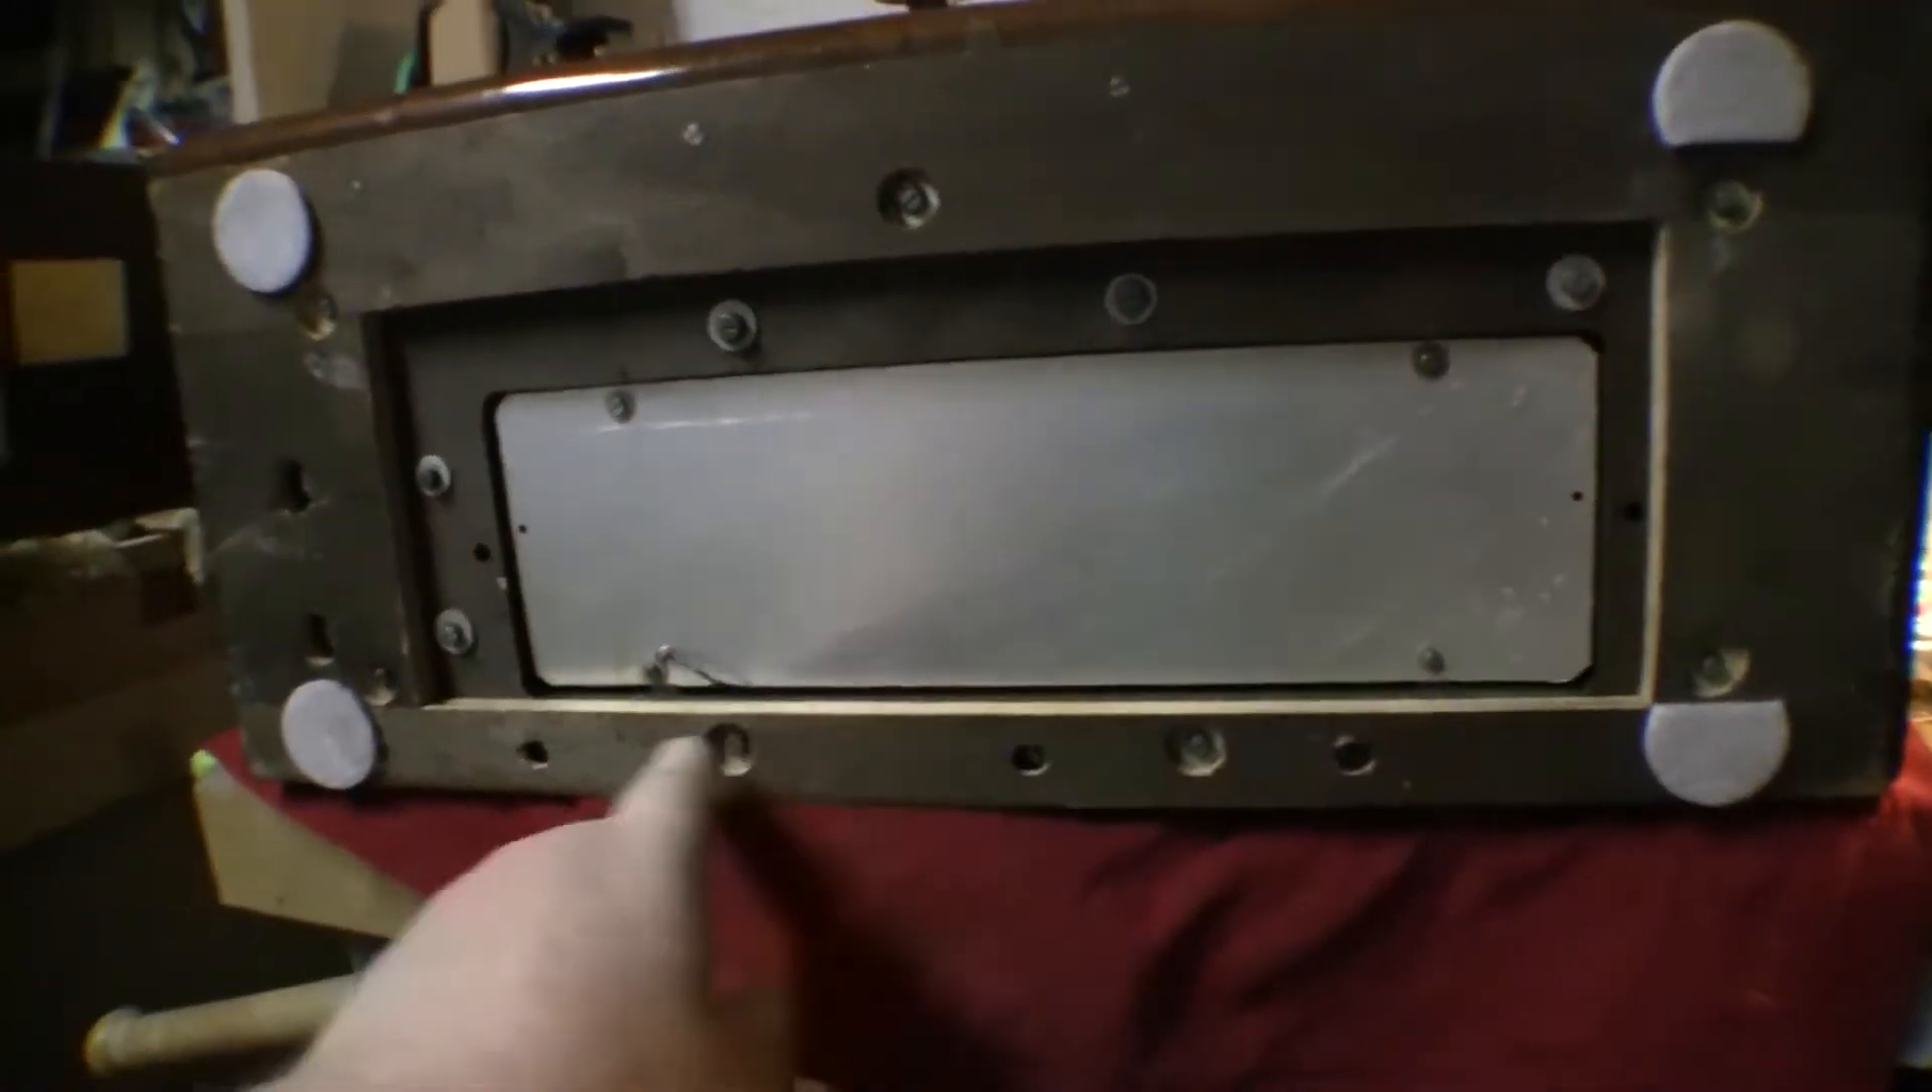So under side all put back together. Cover plate back on.